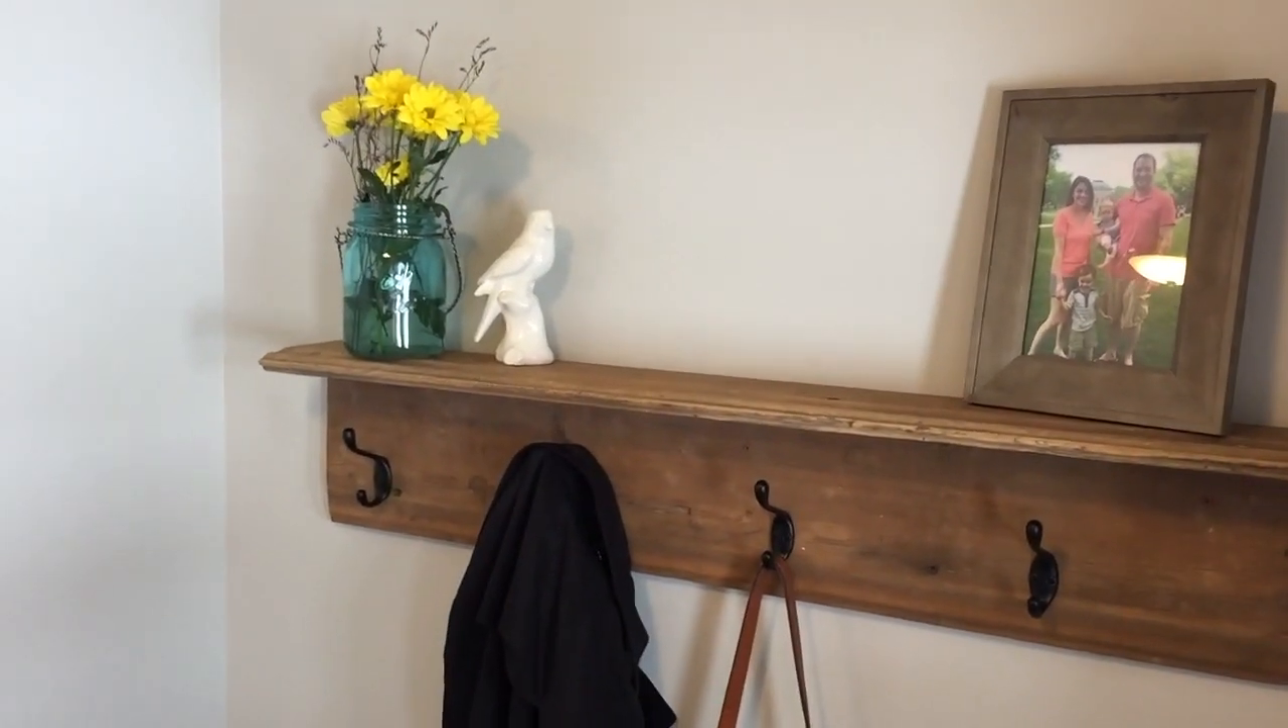All right, as you can see, I have the shelf. It's all complete and everything's hanging on the wall and it came out beautiful.